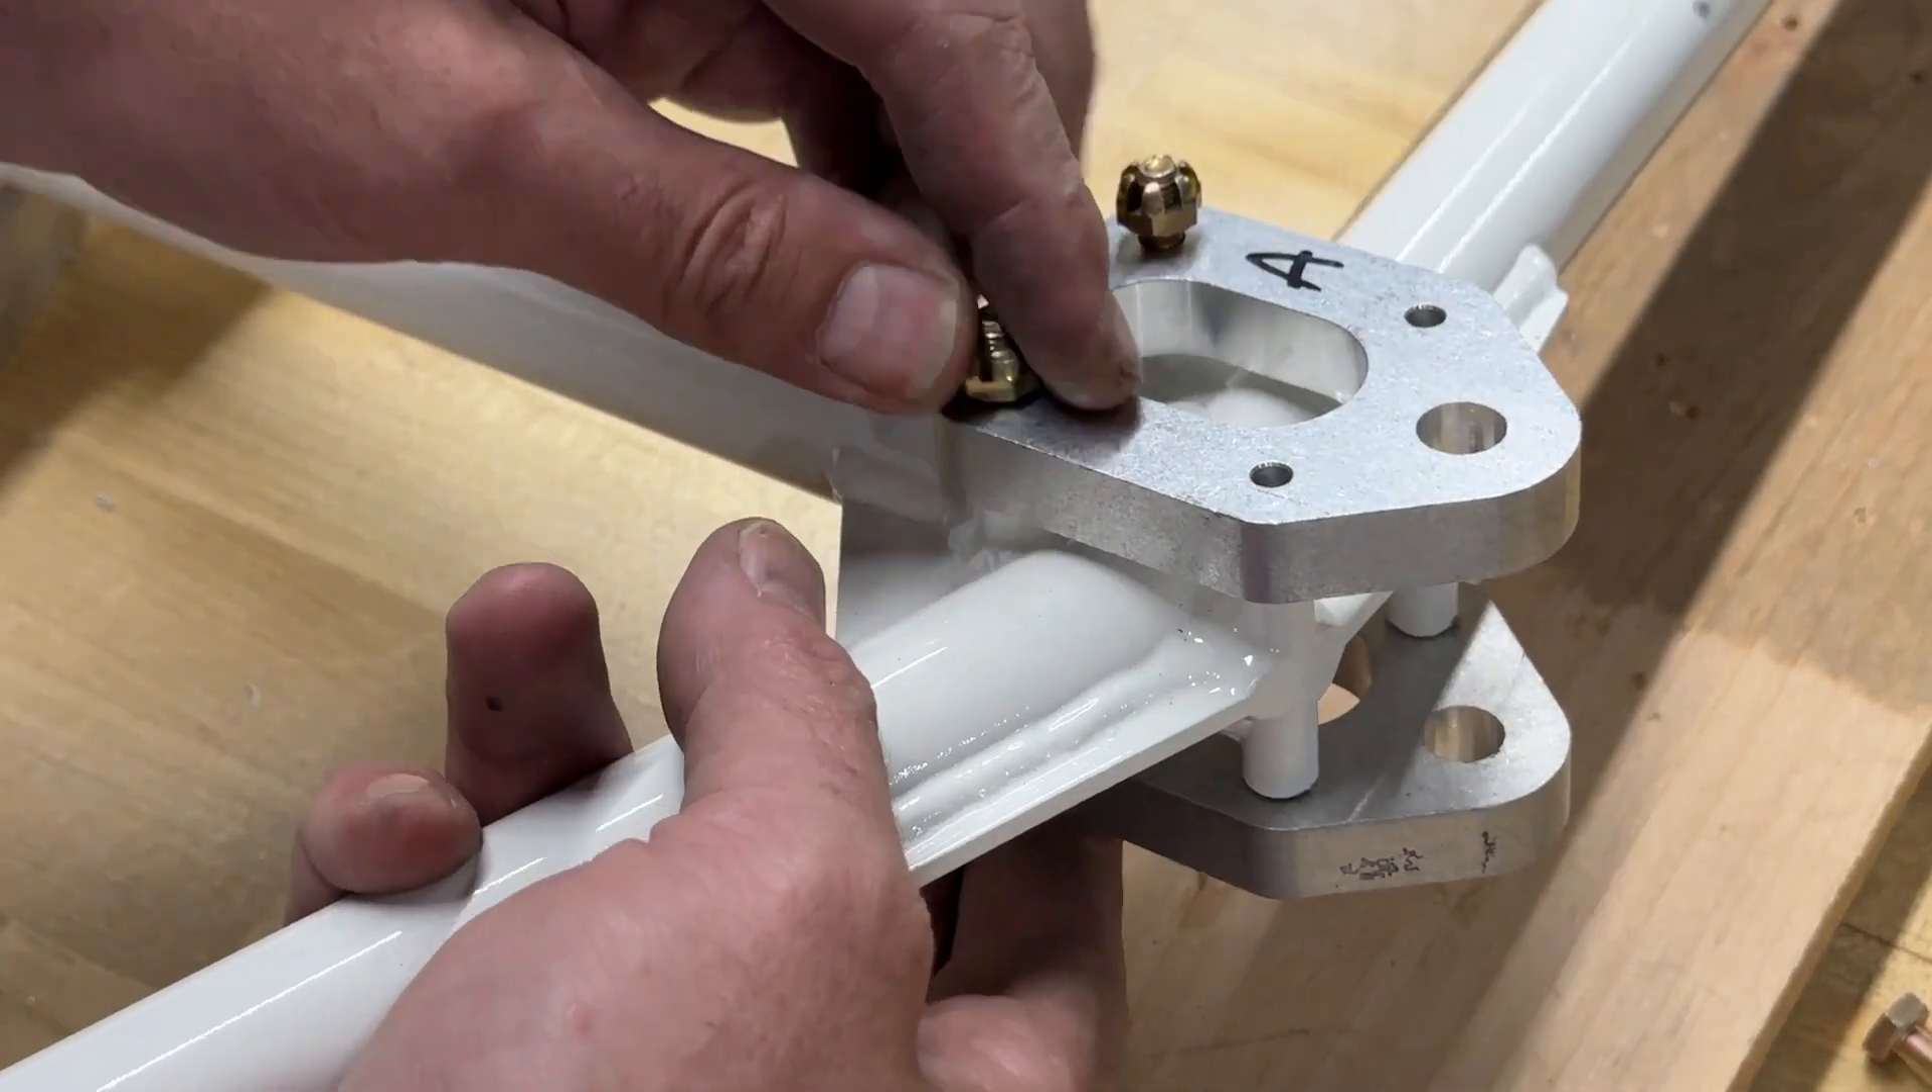I'm just temporarily using castle nuts here just because they're easy to finger tighten I will put the proper washers and nuts on after.